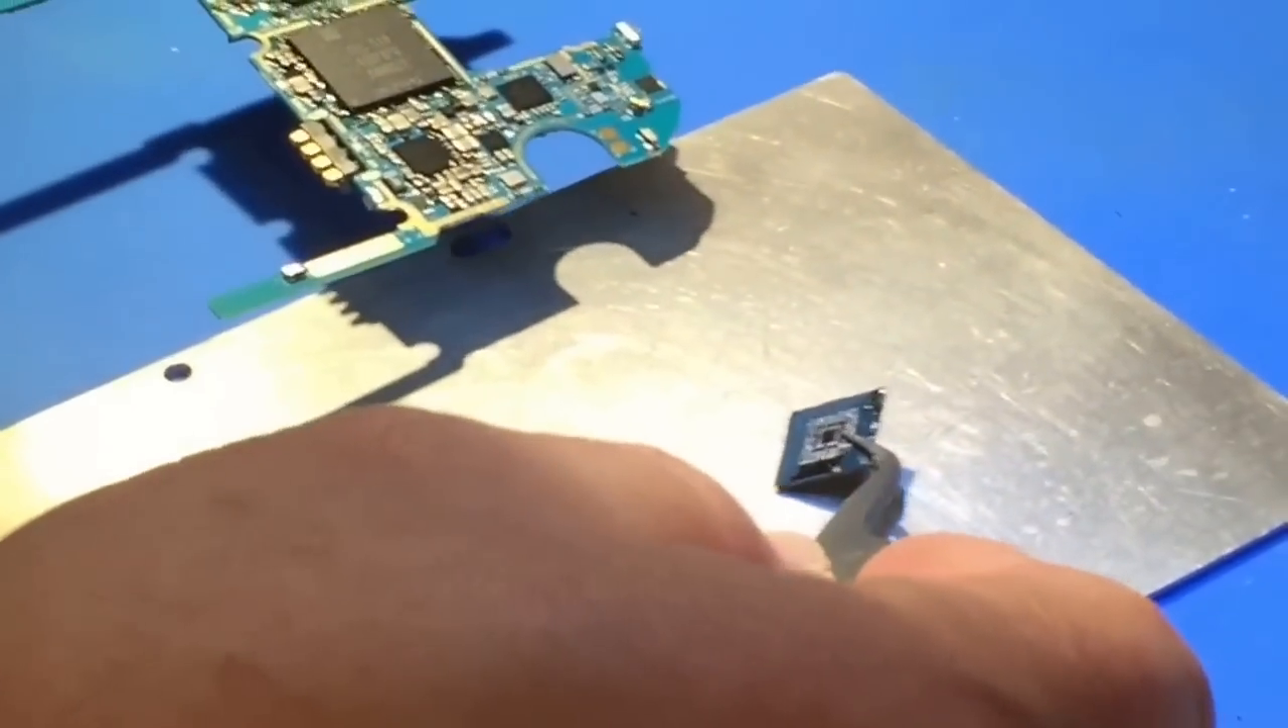Now that we've removed the chip from the board, it's cooled down a little bit.